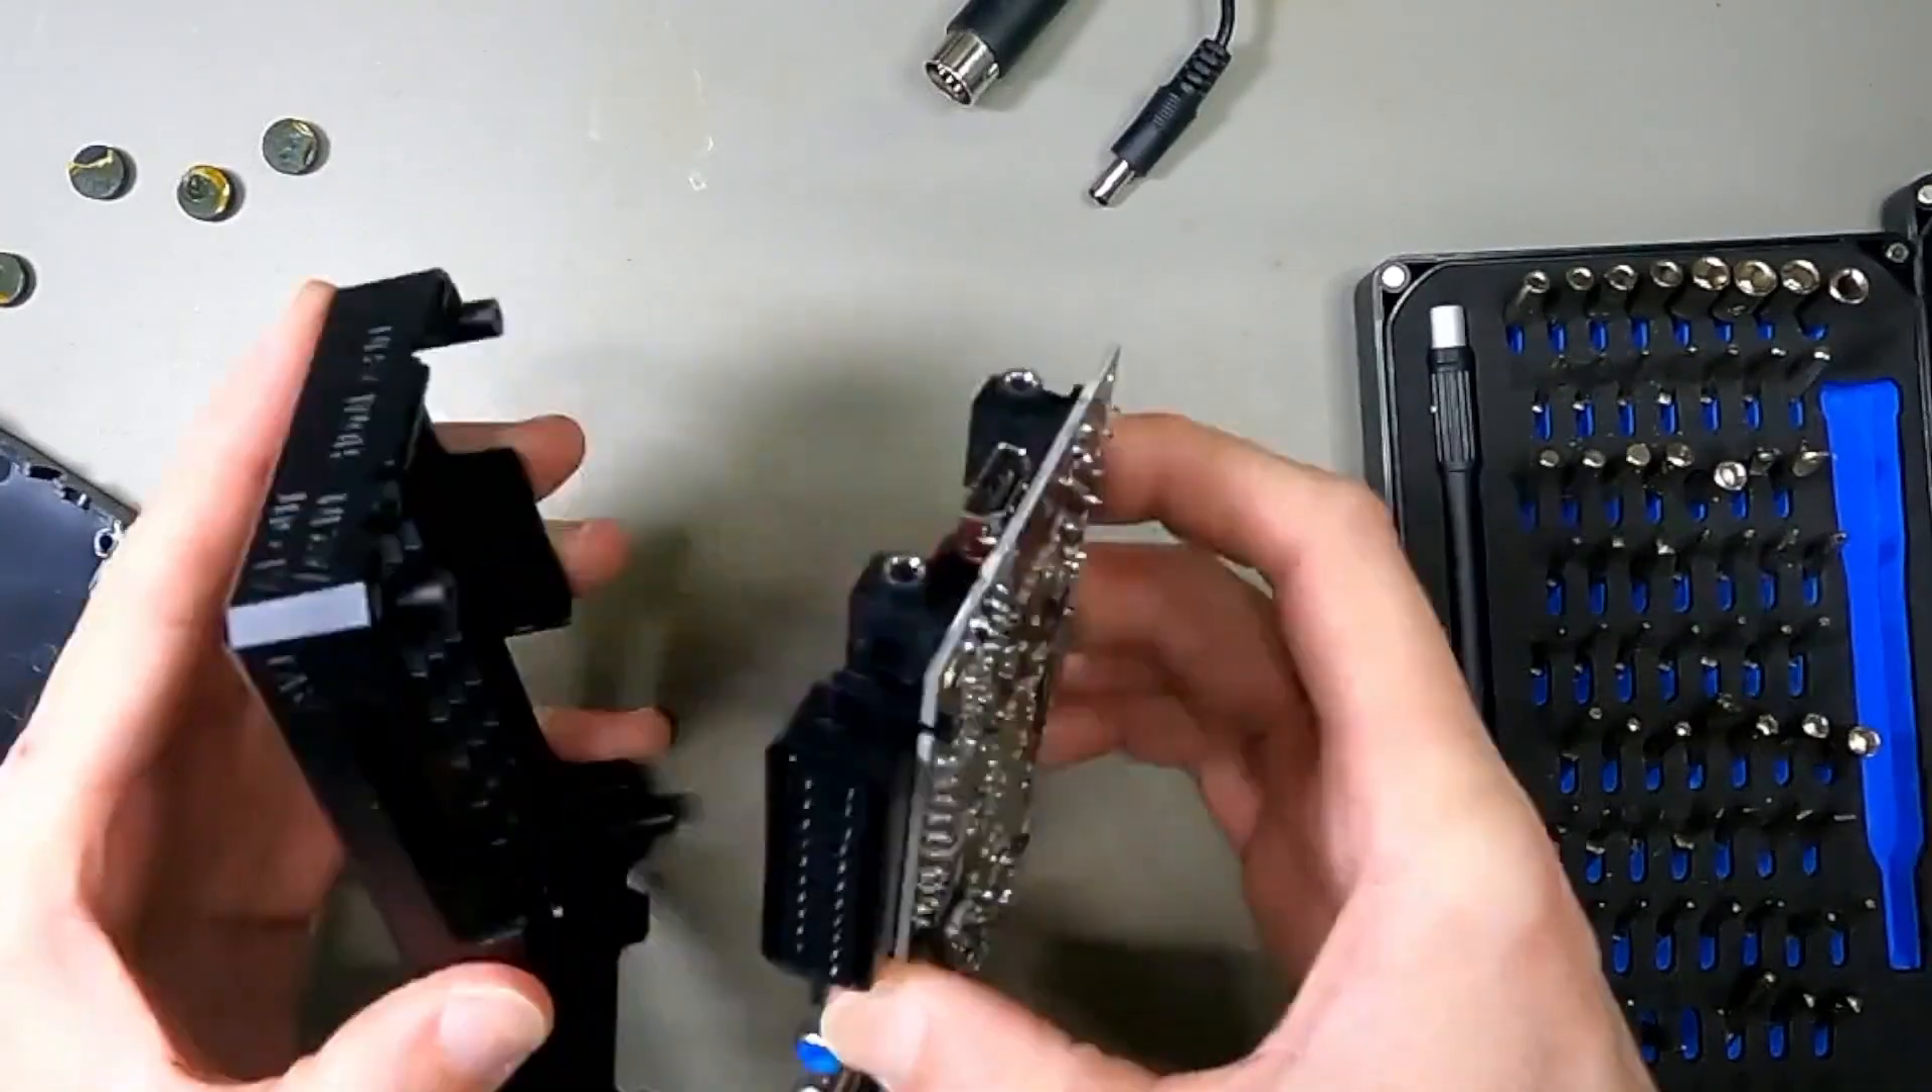Right, so that's just the case removed.